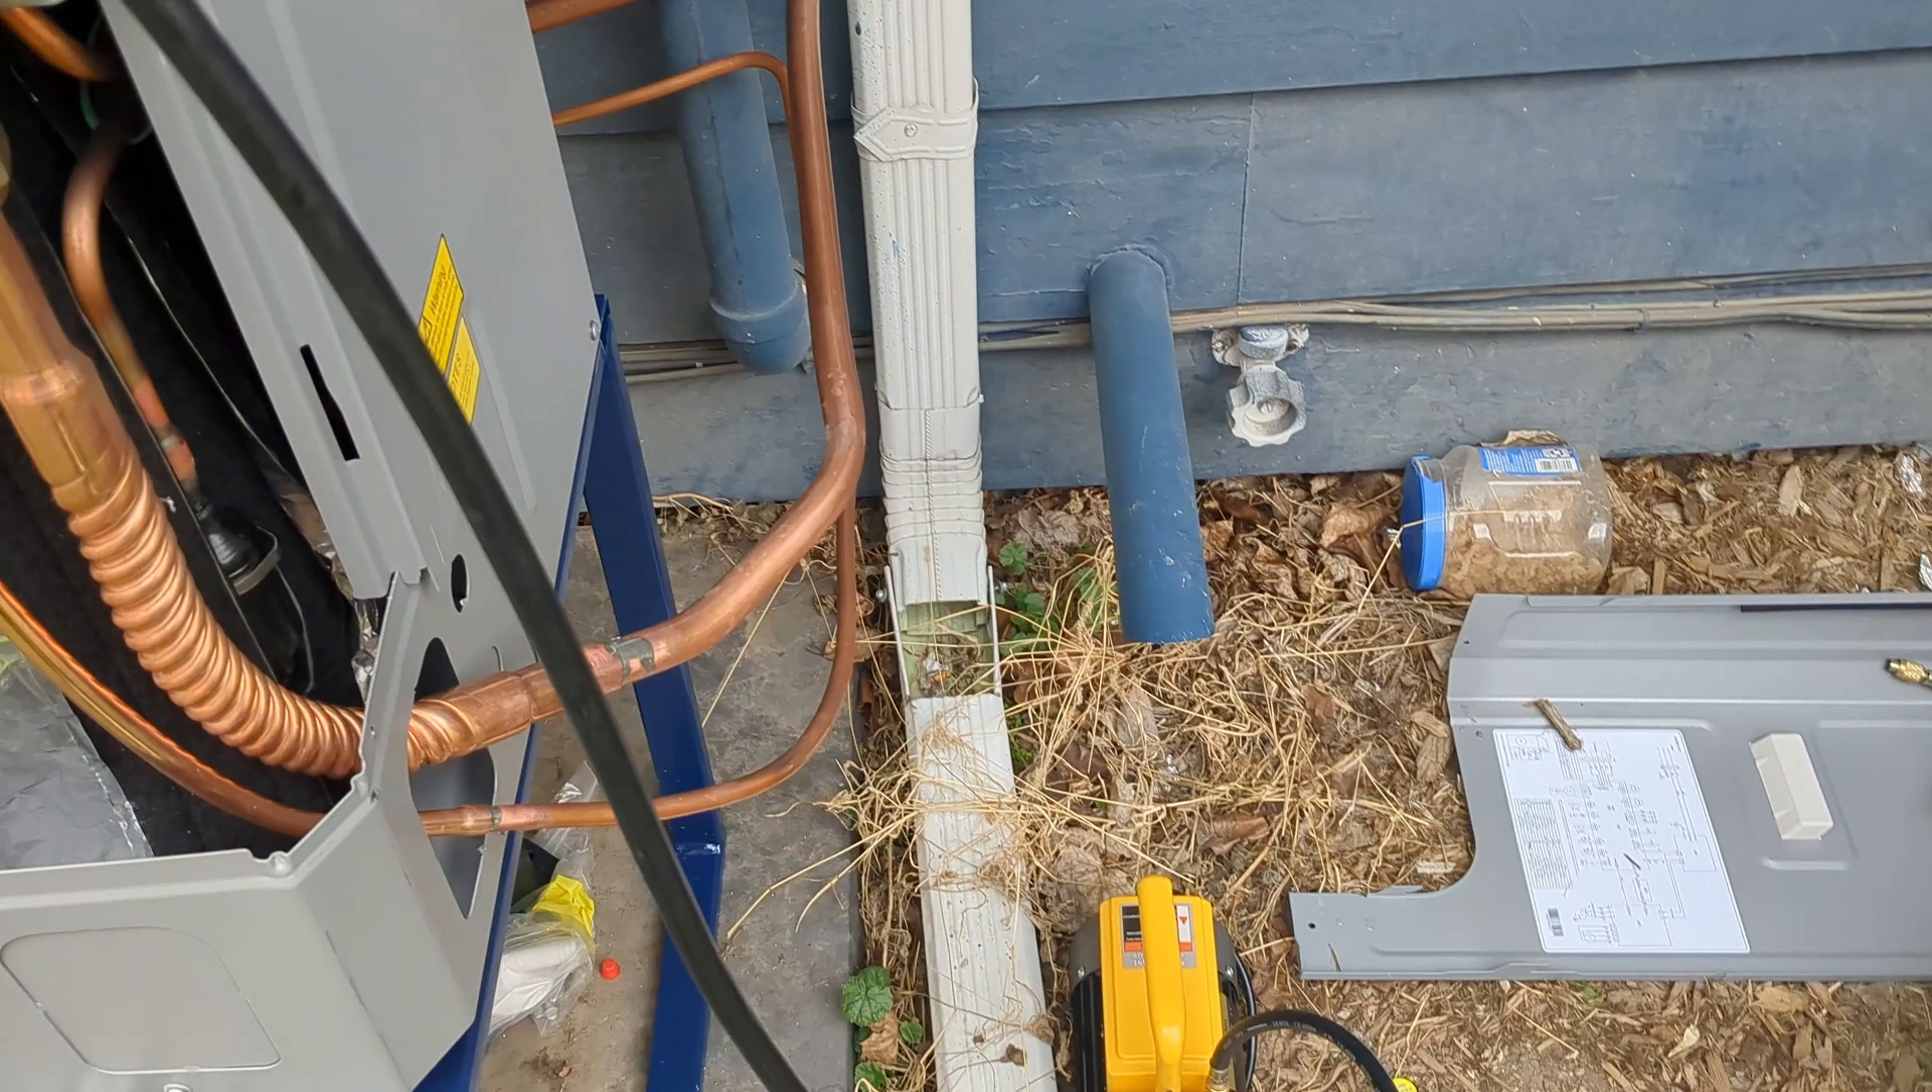I'll have to secure the lines and get them wrapped yet.